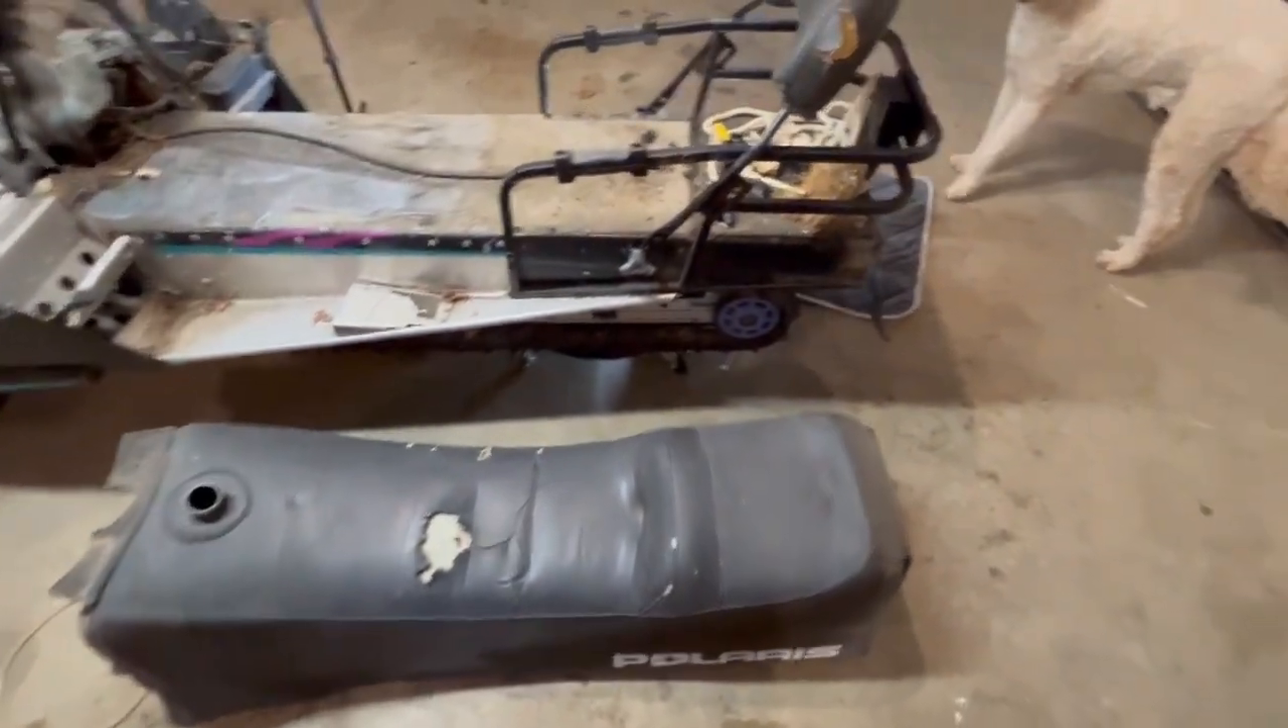All right i got the seat off.